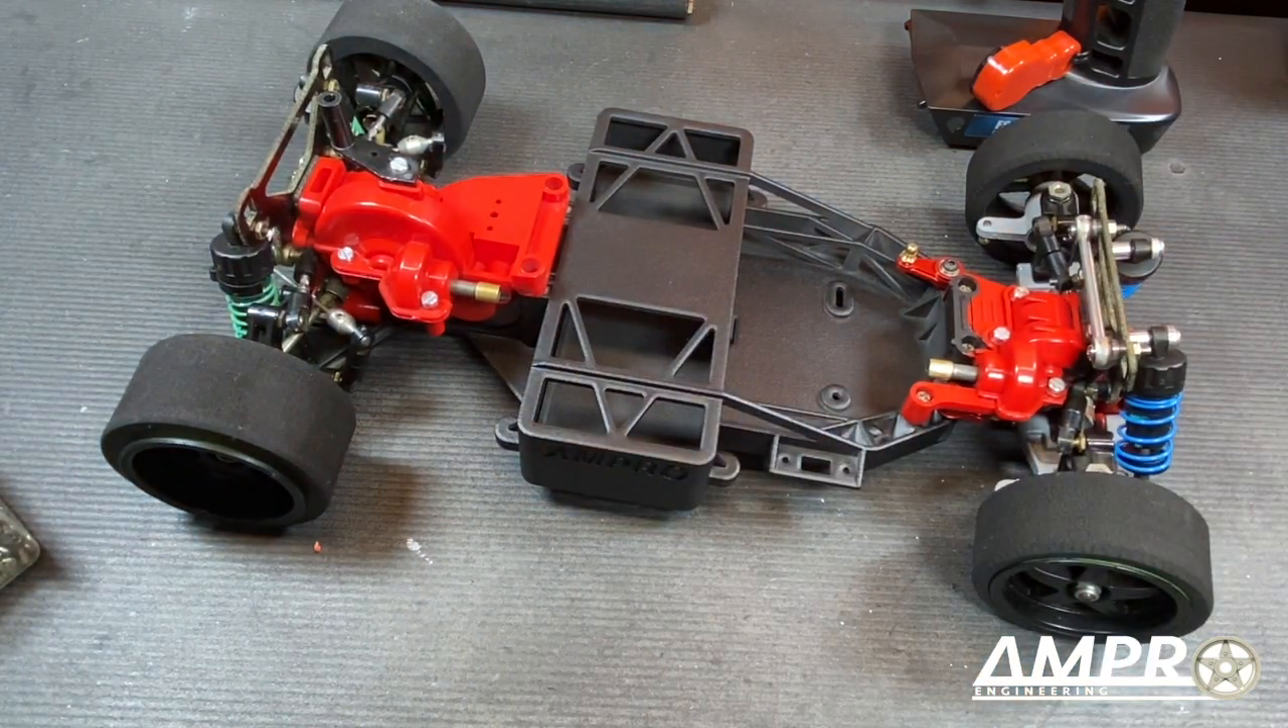Rear suspension is in, the front suspension is in.